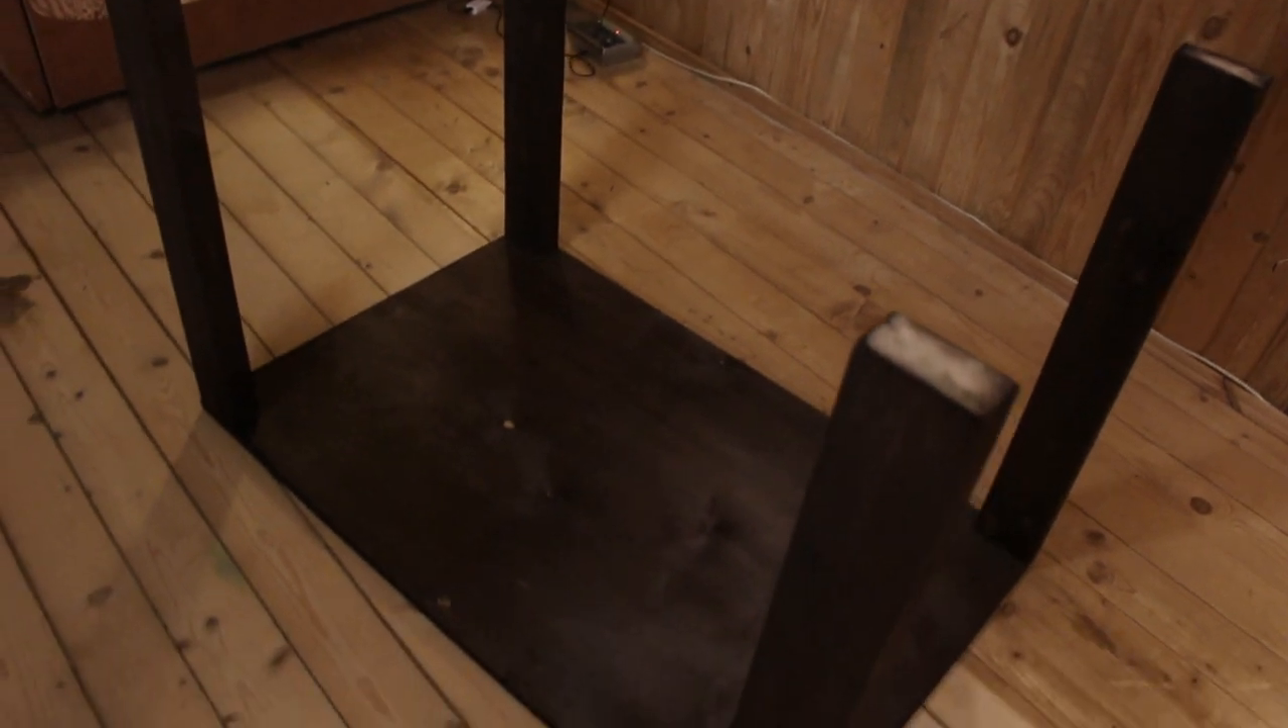First we placed all legs into their position and attached them to the base.